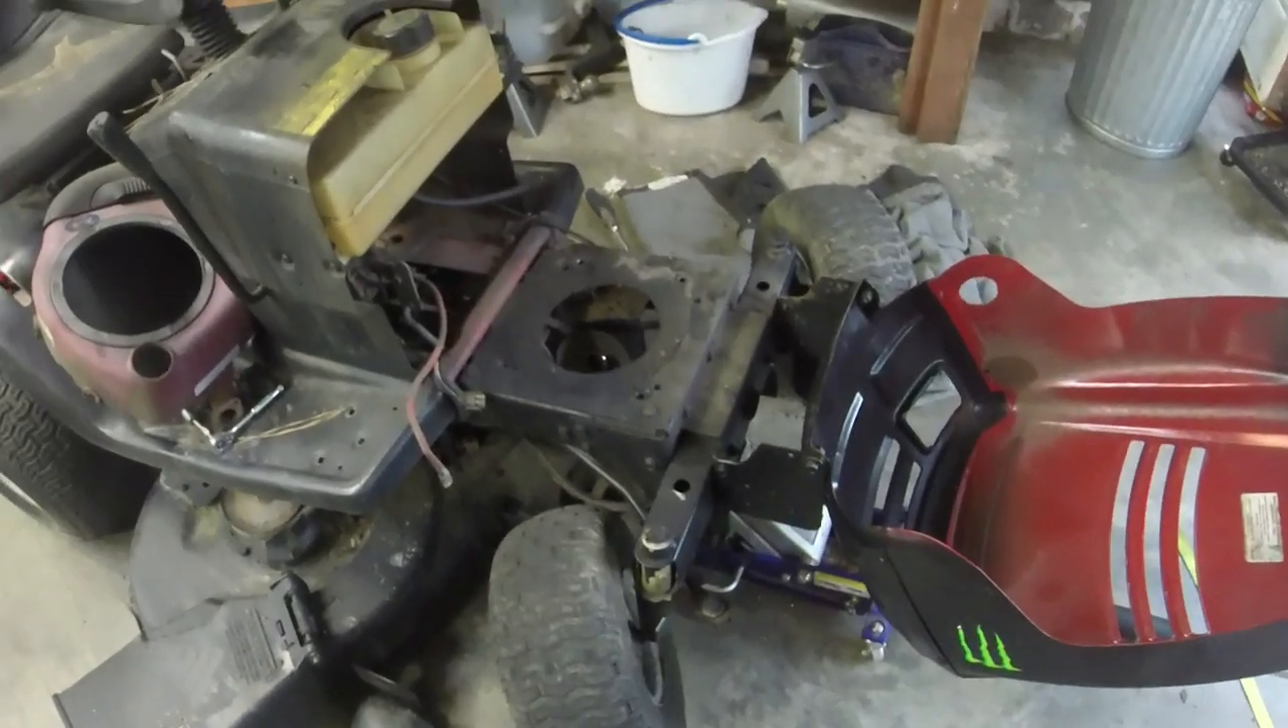So I've got the engine off.